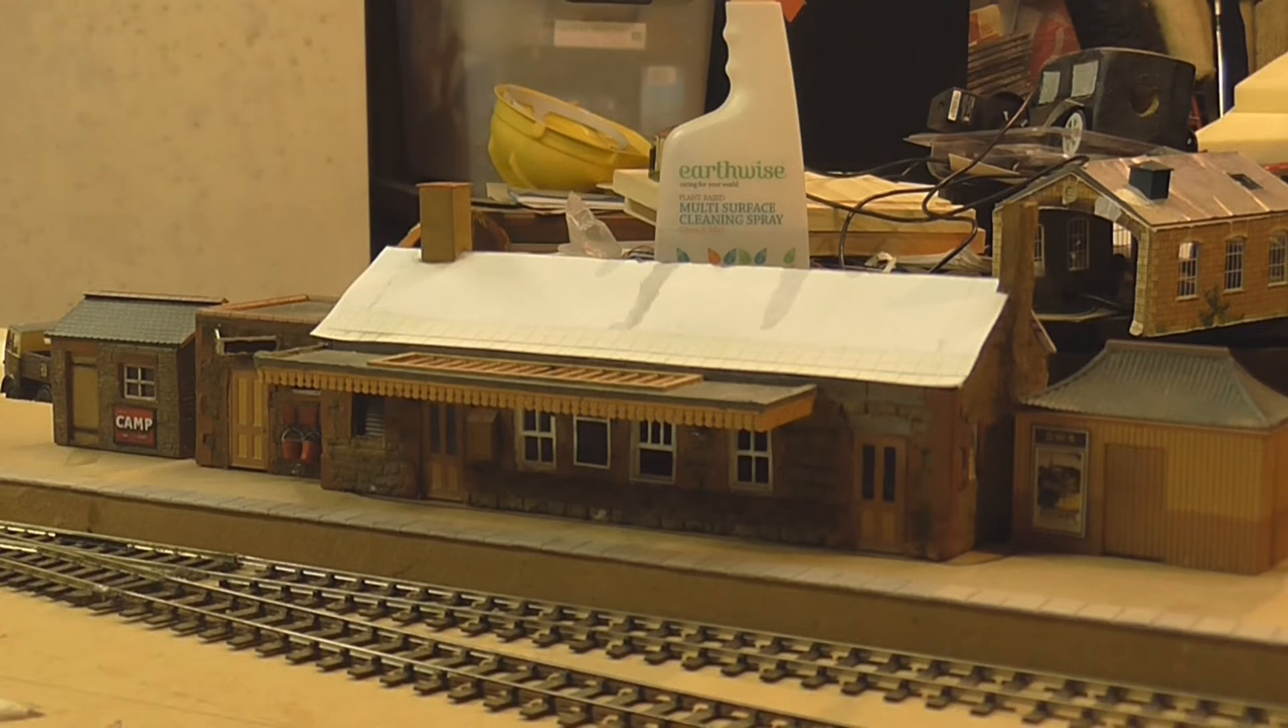I still need to complete the roof but the main structure is built and so I sort of started detailing it up a little bit.